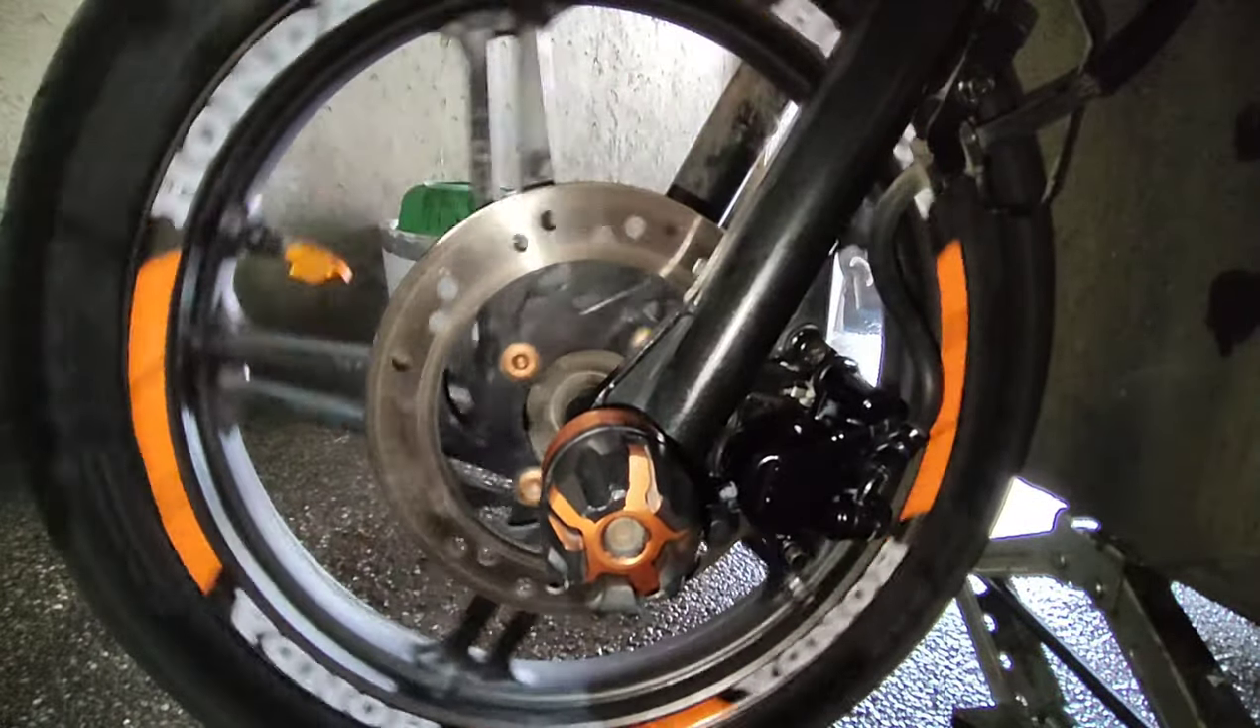So, nakabitan natin uli yung caliper, no?